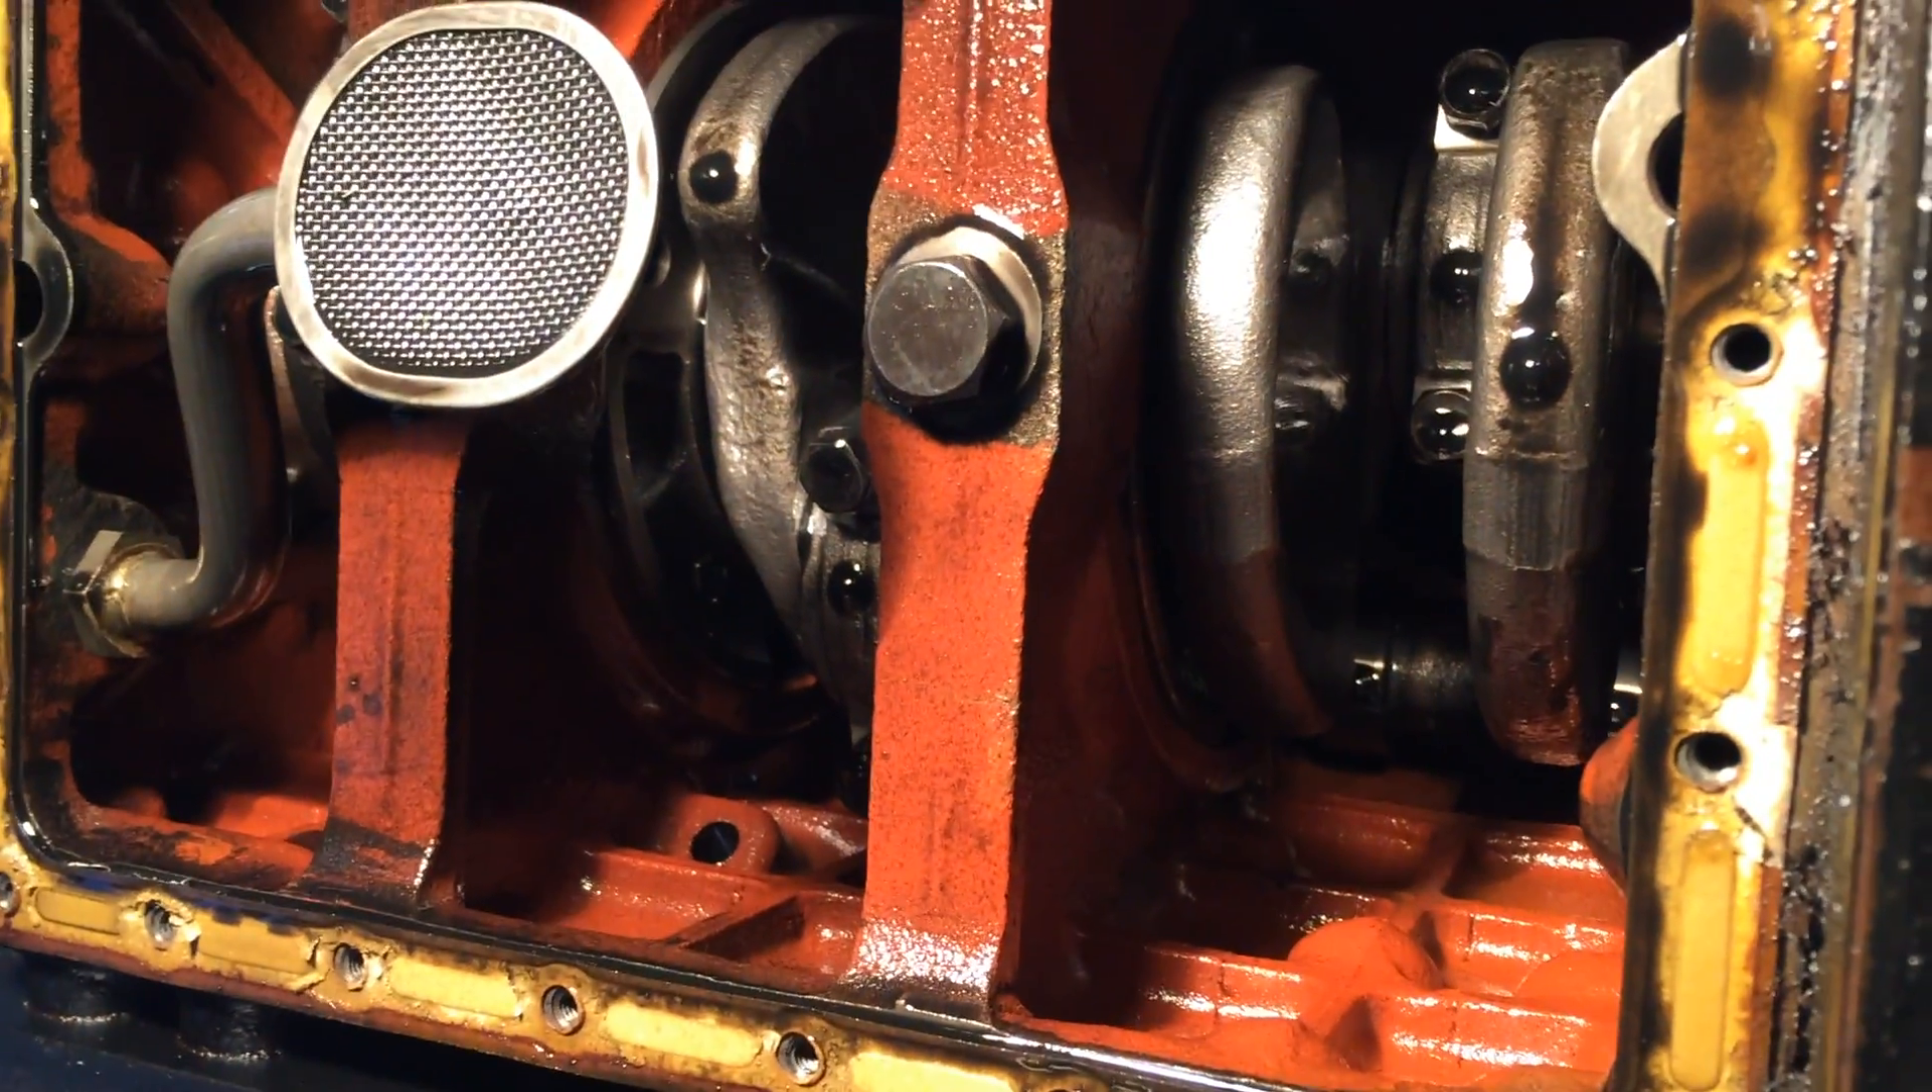So I've got the oil pan off.